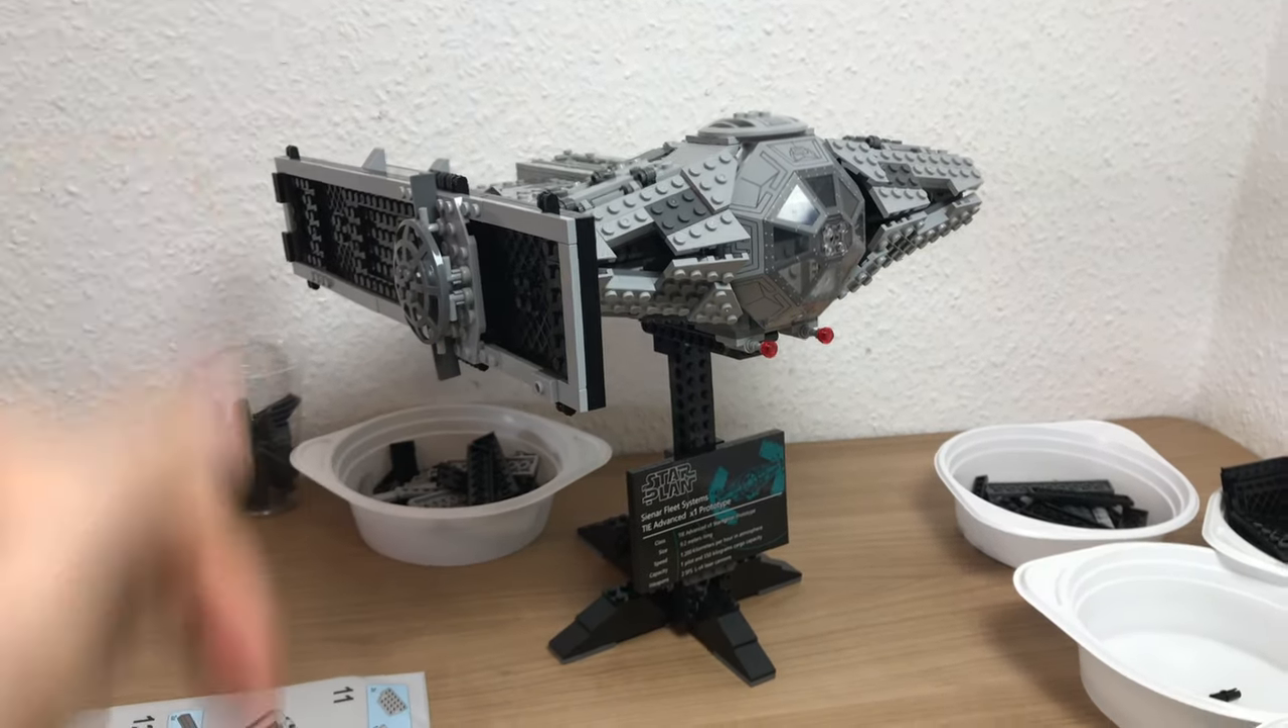Einen Flügel habe ich schon mal dran gebaut.